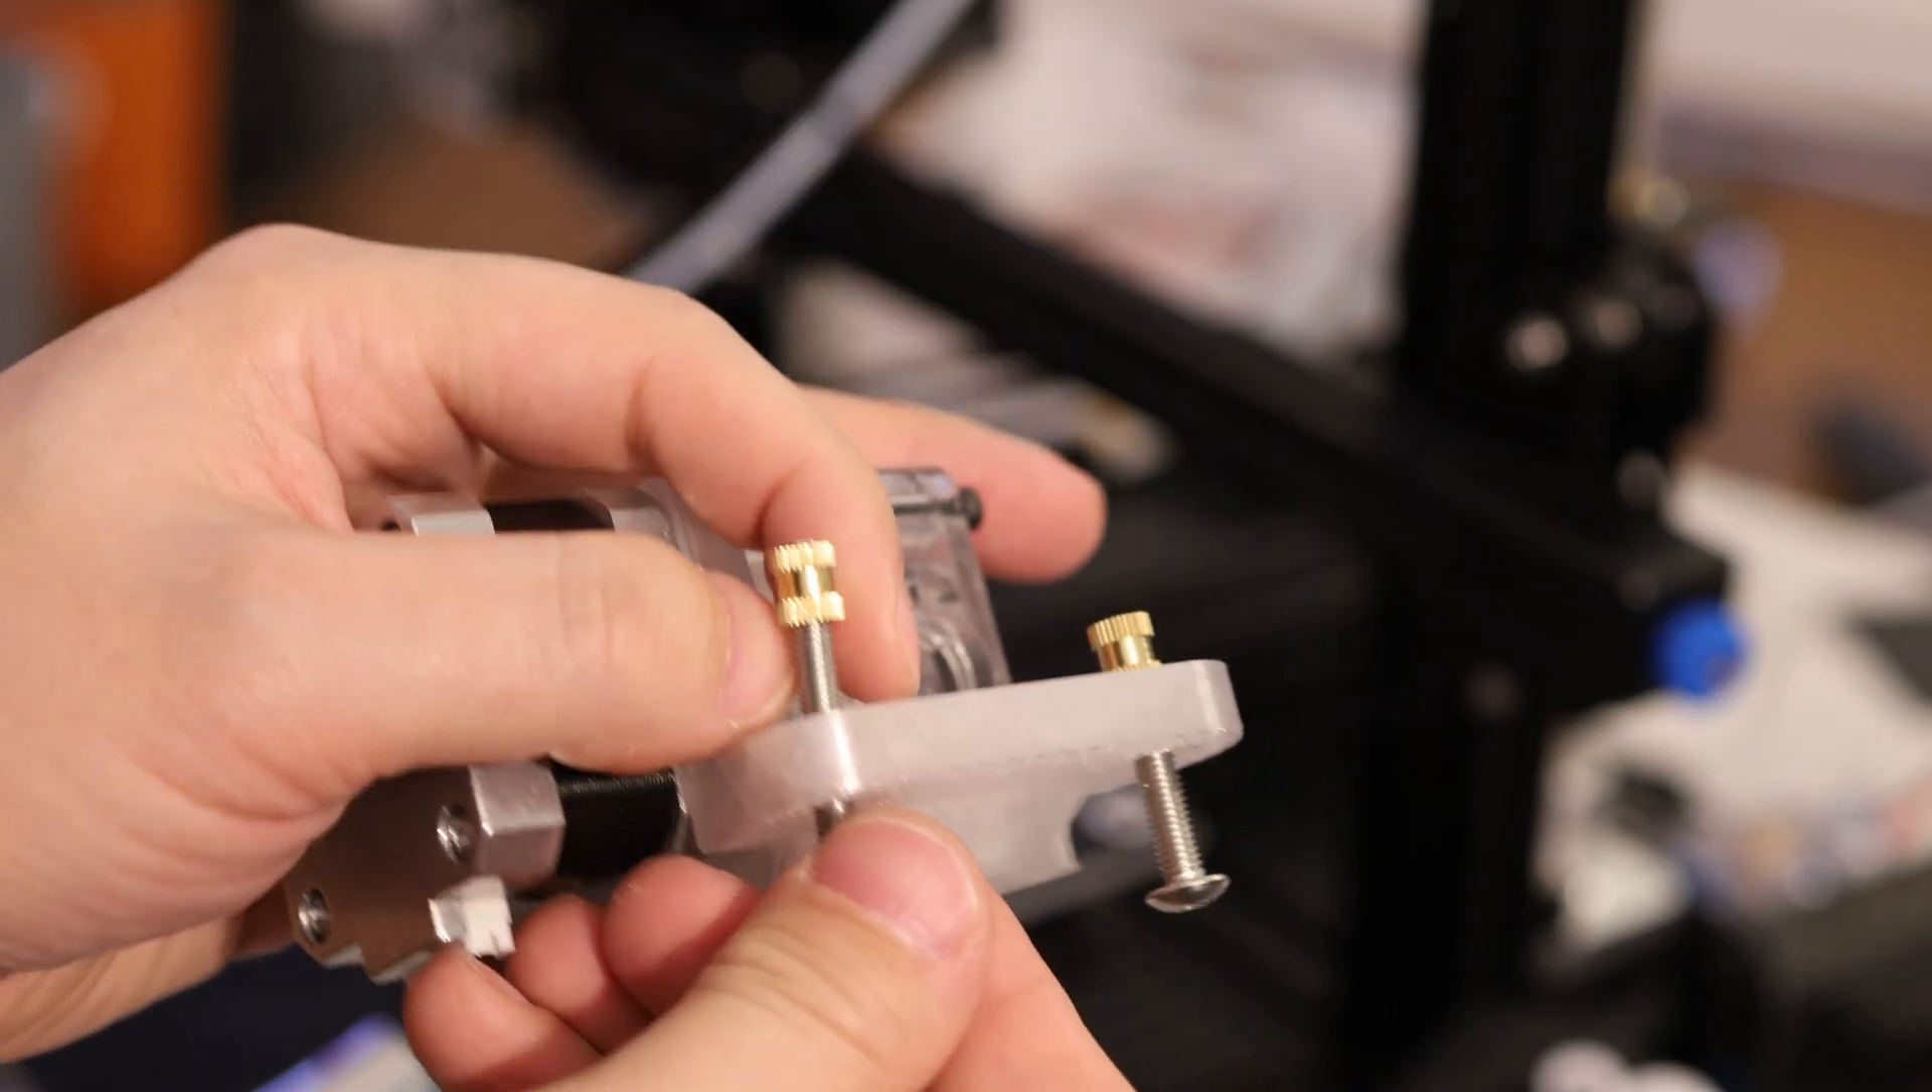So I've got my nutserts in place. I'm ready to heat them up and sink them into this plastic part.